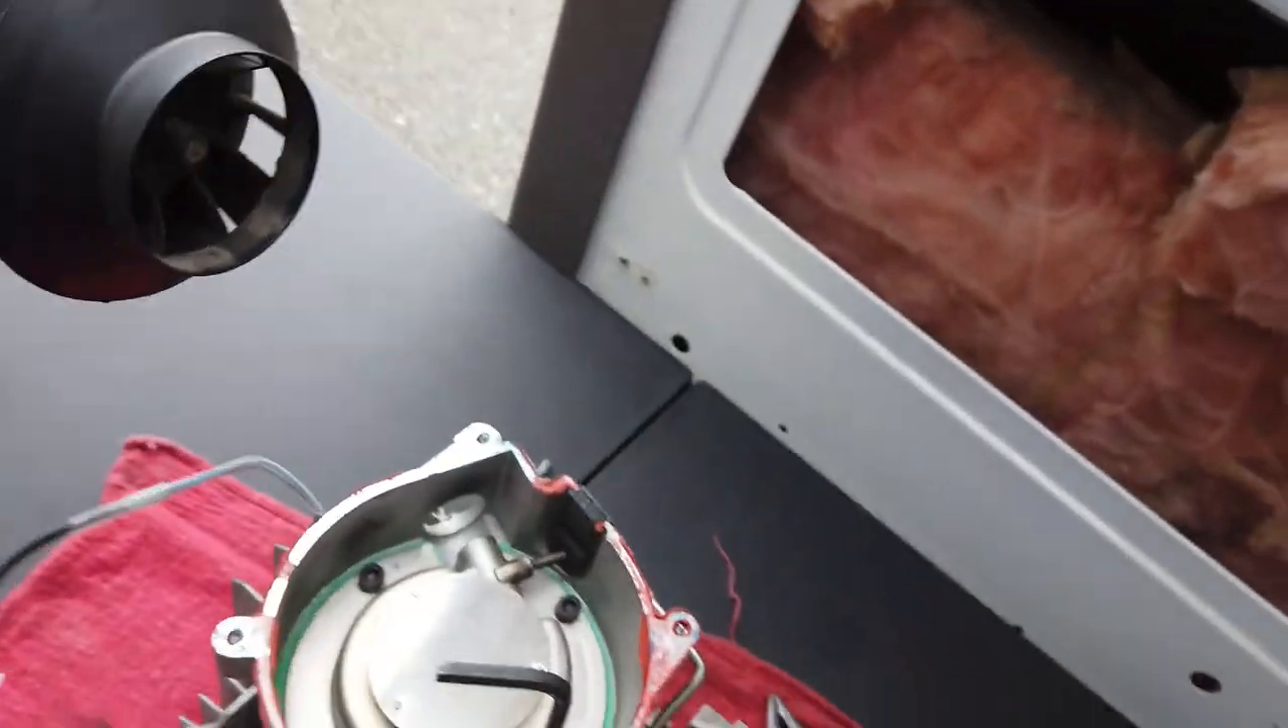Okay so far I've got the fan off.